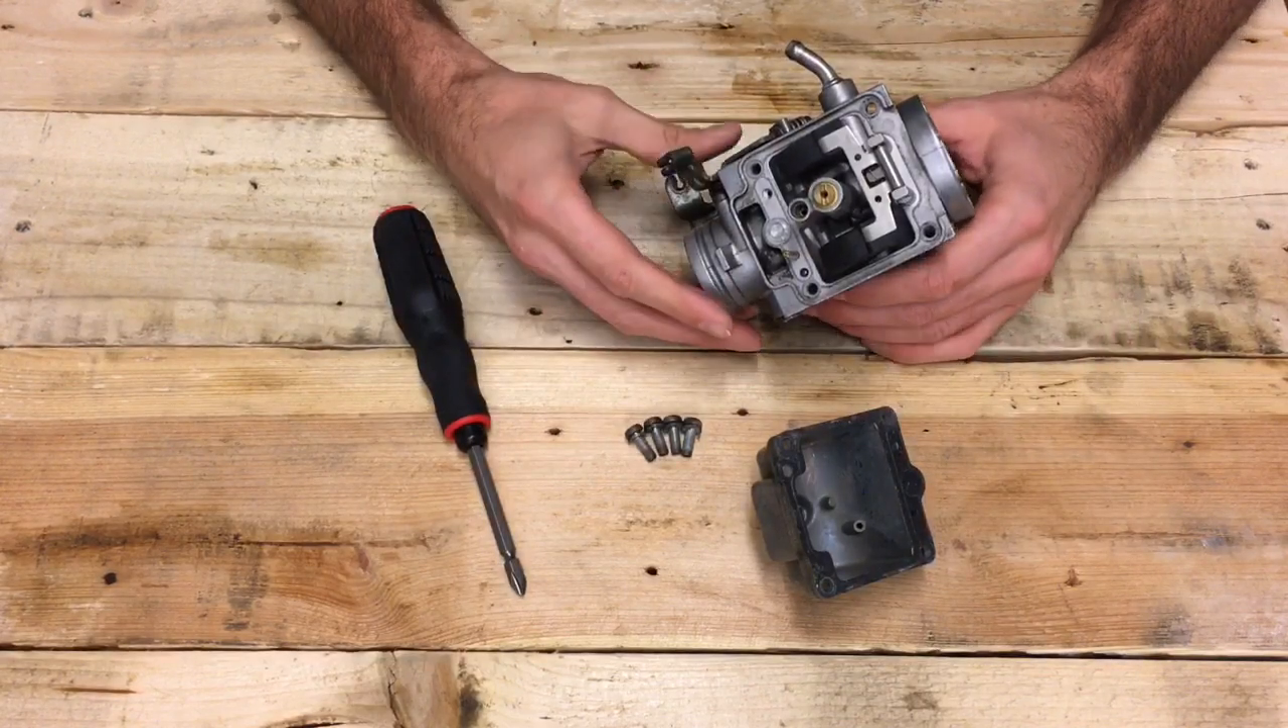I've removed the four float bowl screws.